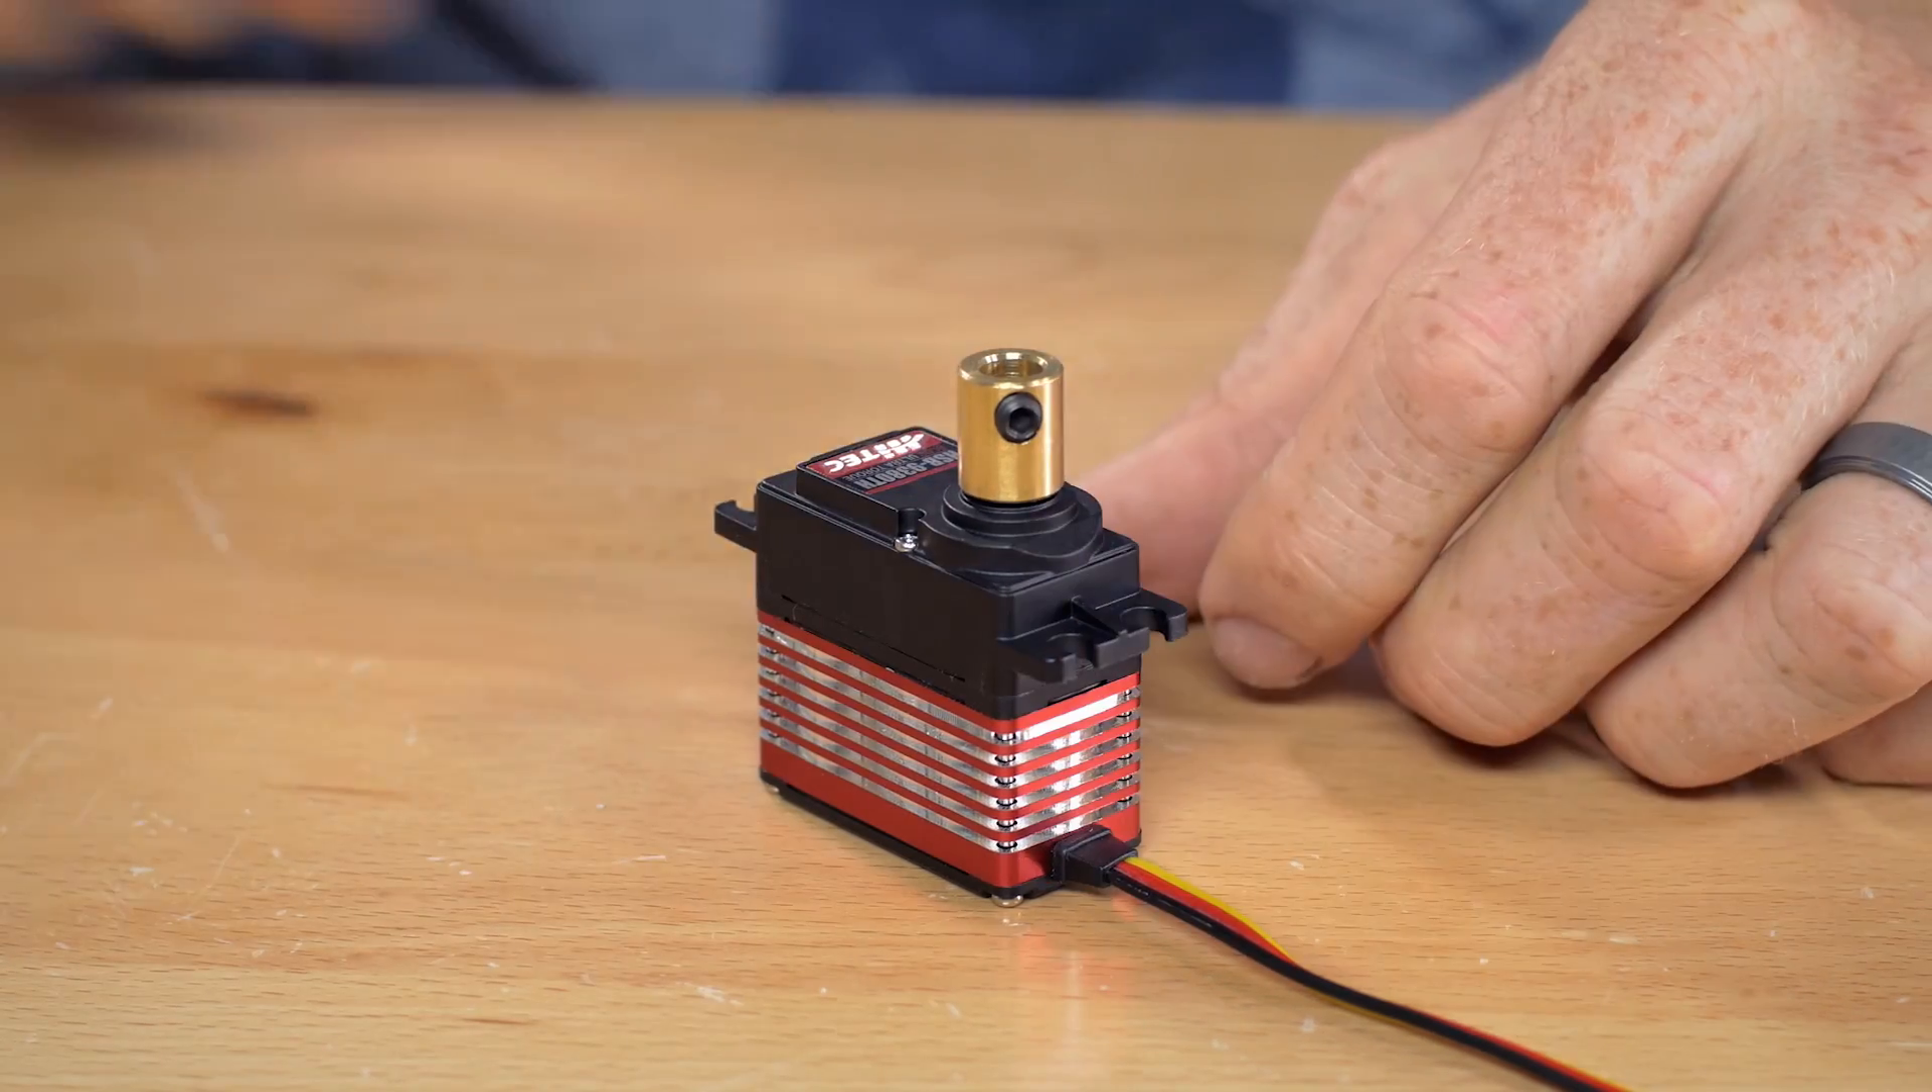This is a little brass piece that's broached on one end and it's got a quarter inch diameter on the other end. So basically it fits right on the servo.